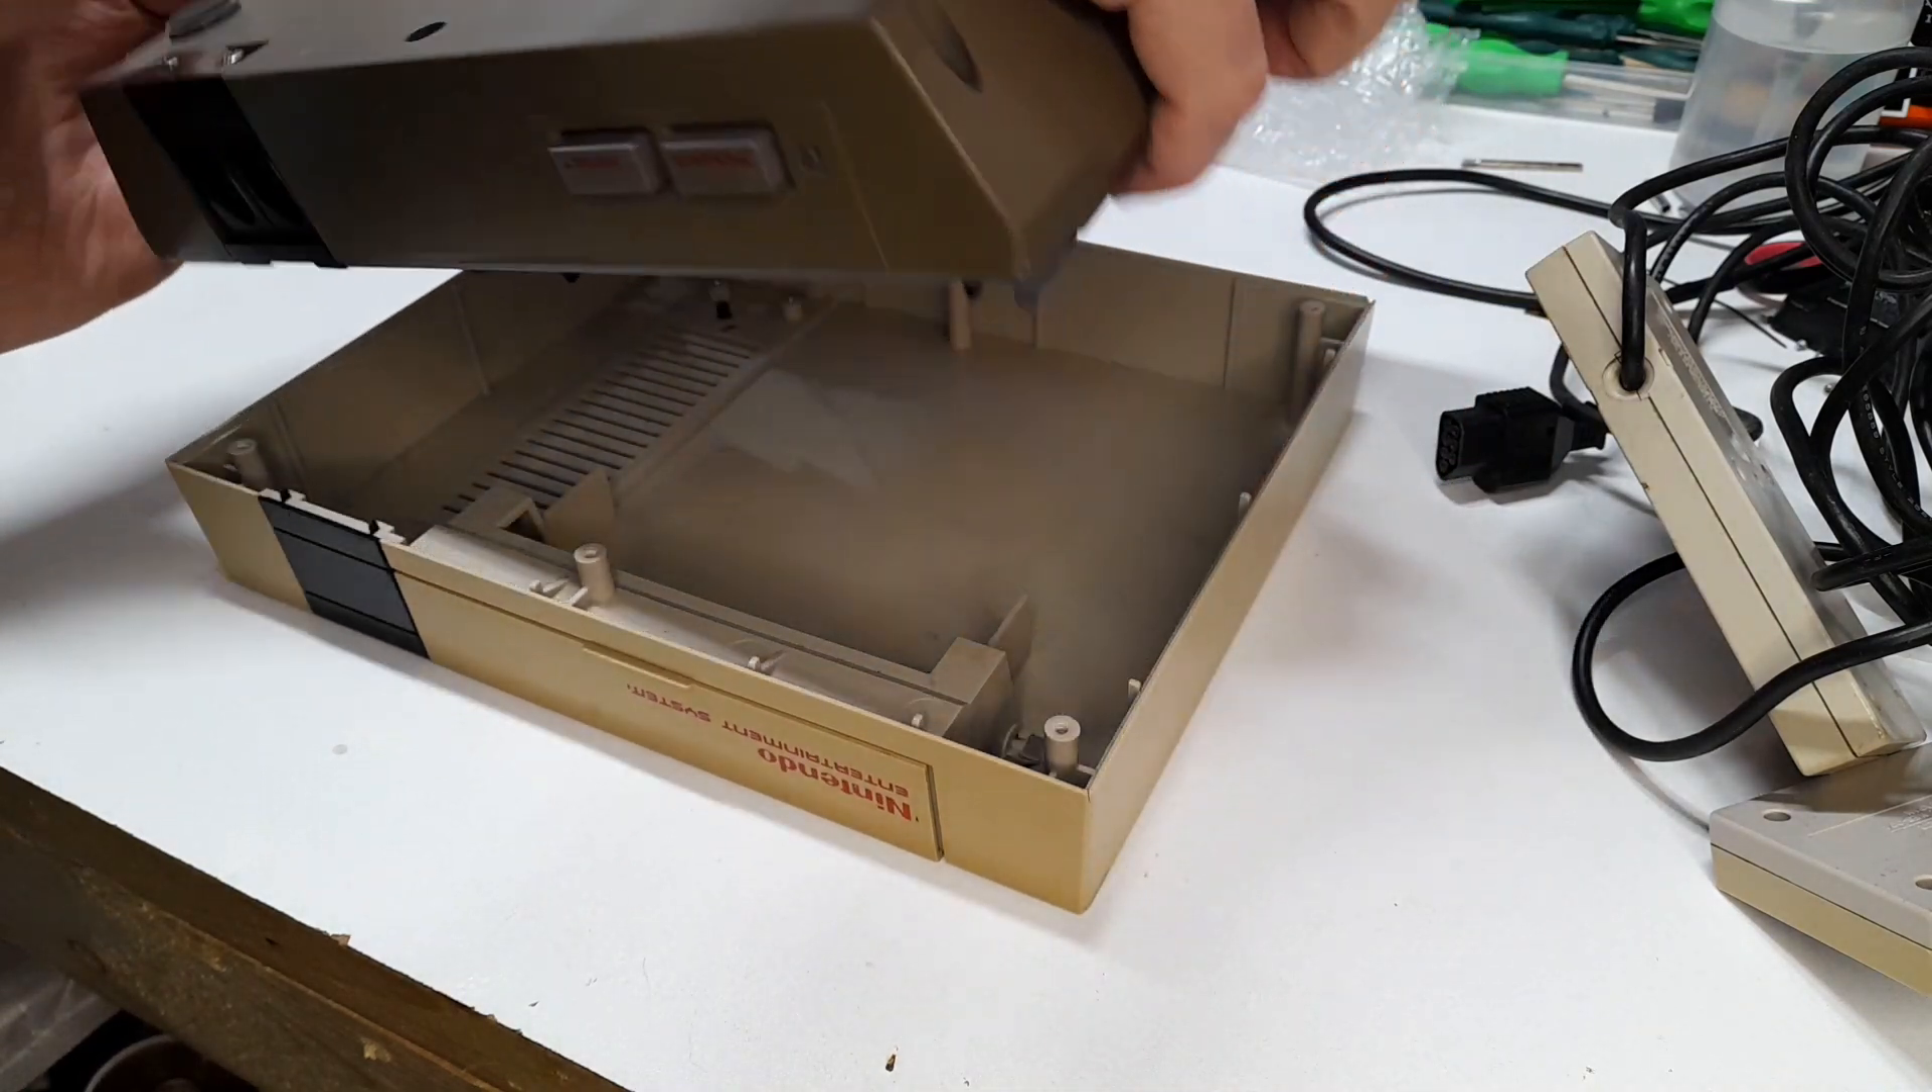With six screws removed, everything comes apart.